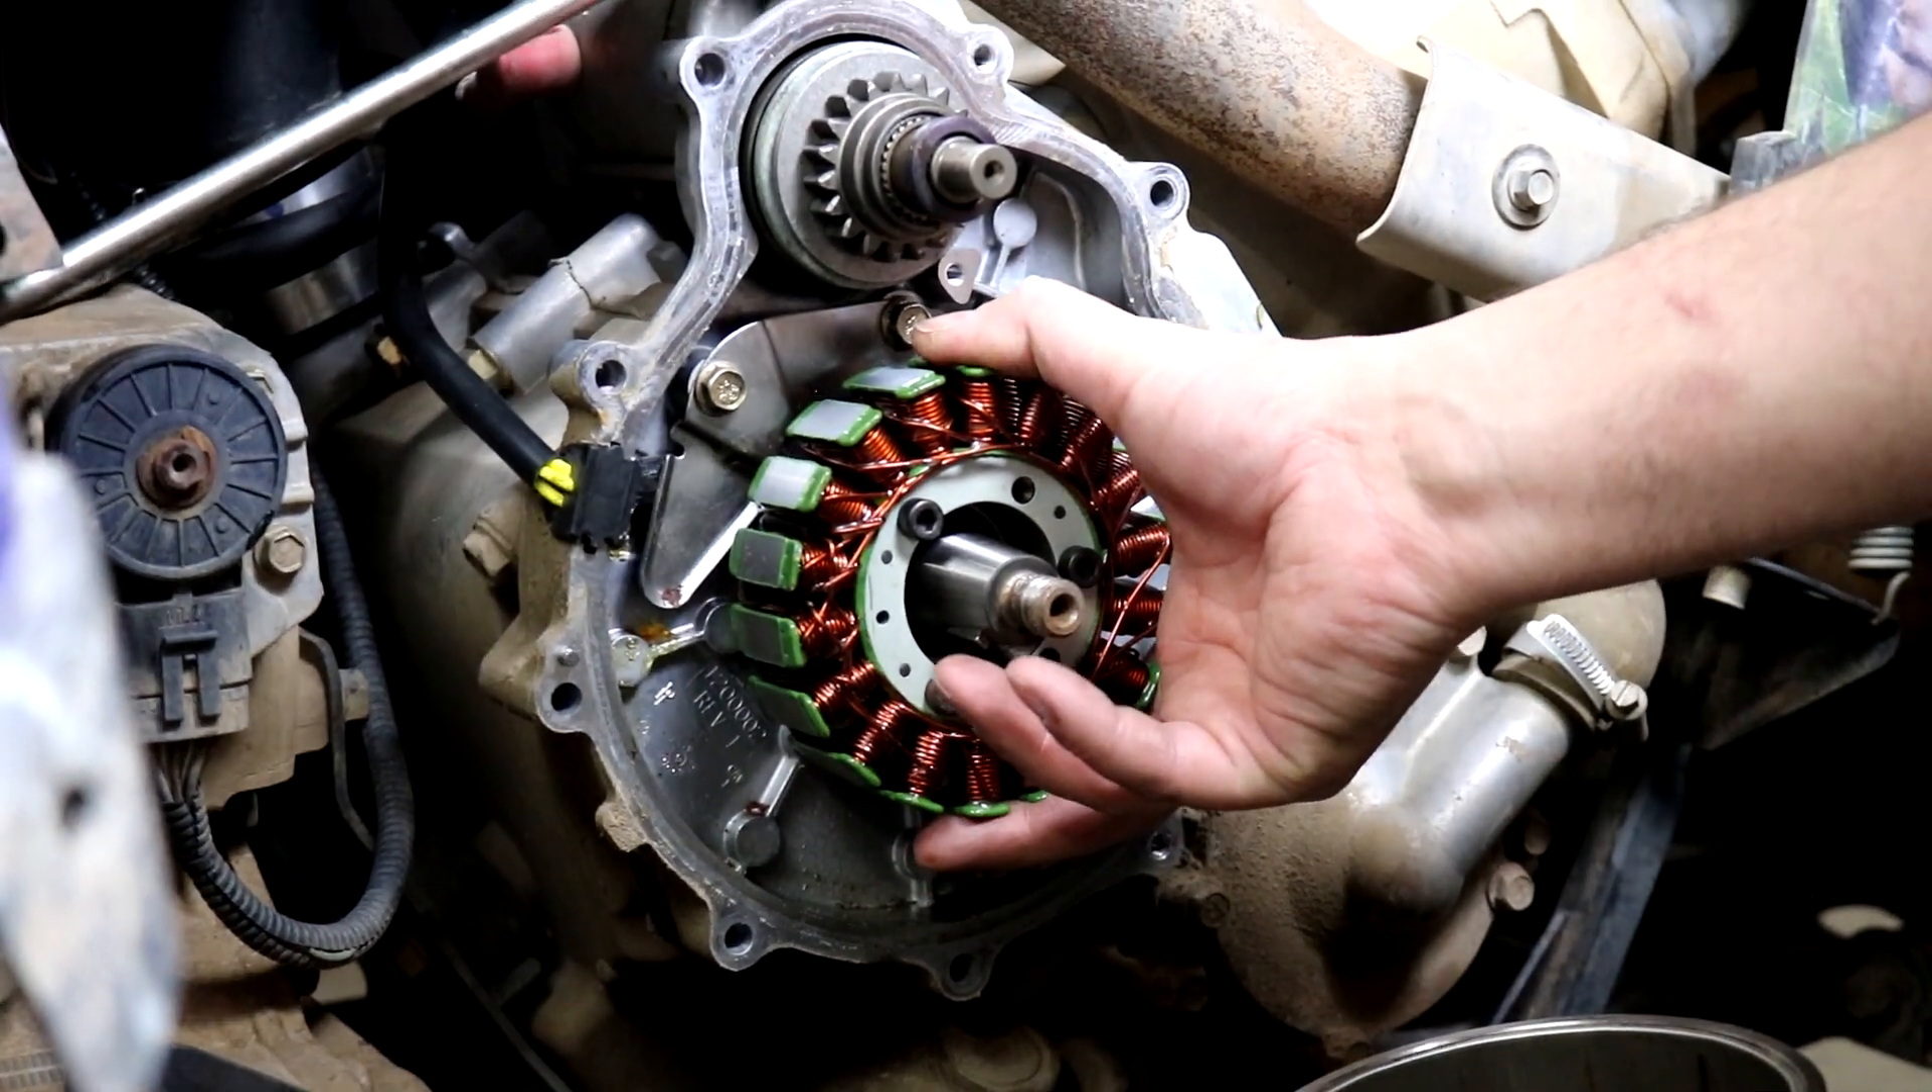Okay, so we have our new stator in place.